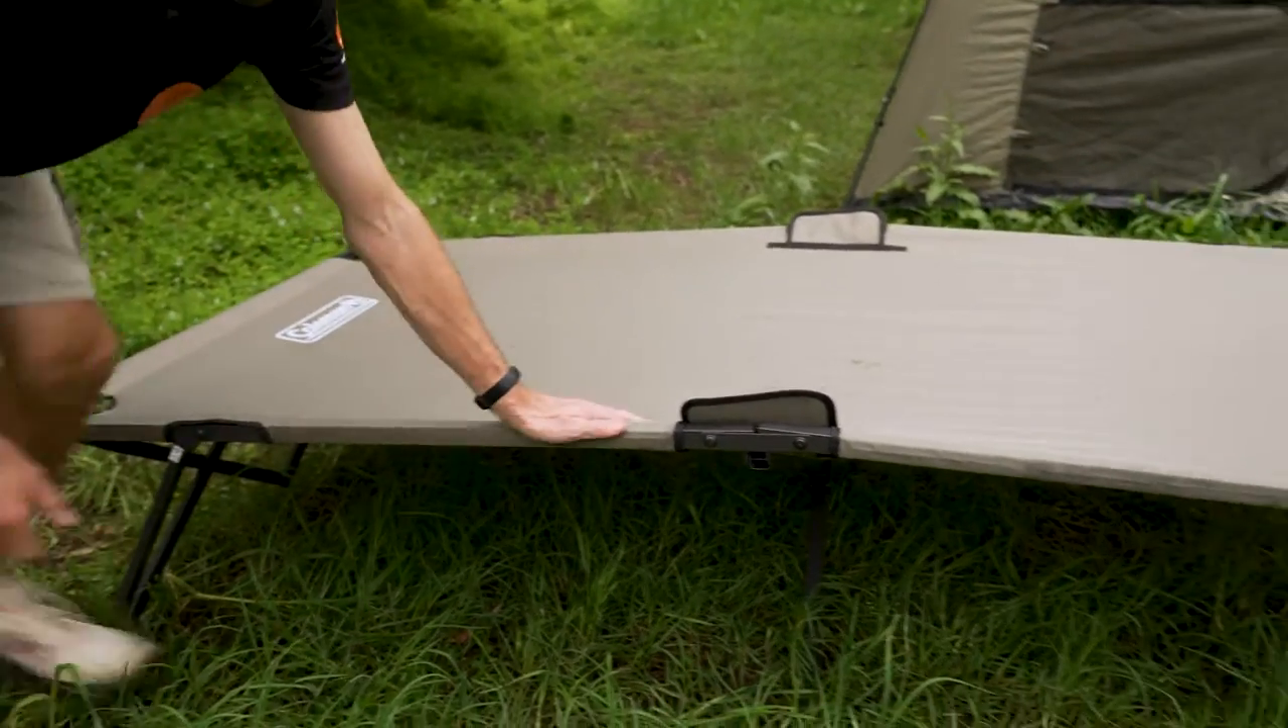If you have a look at the stretcher now, it looks a bit funny. It's kind of standing up in the middle here.